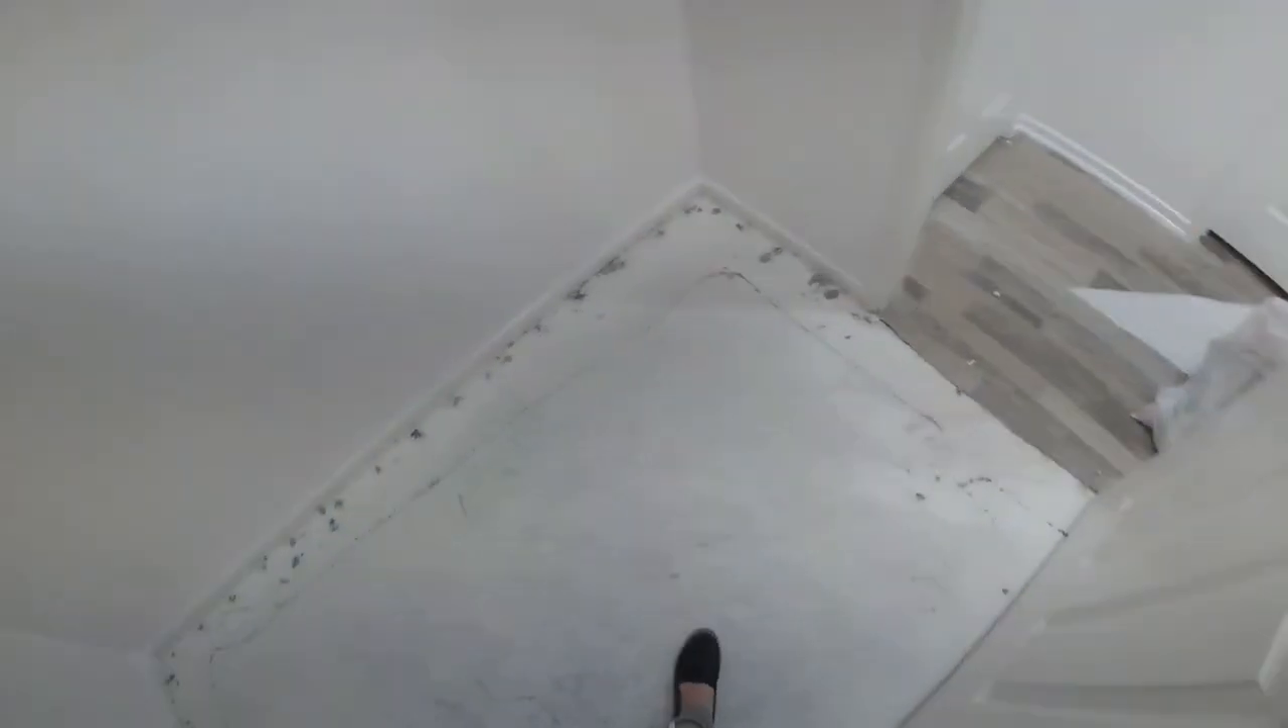We are completely finished taking off the carpet the underlayment and the wooden things with nails whatever those damn things are called.